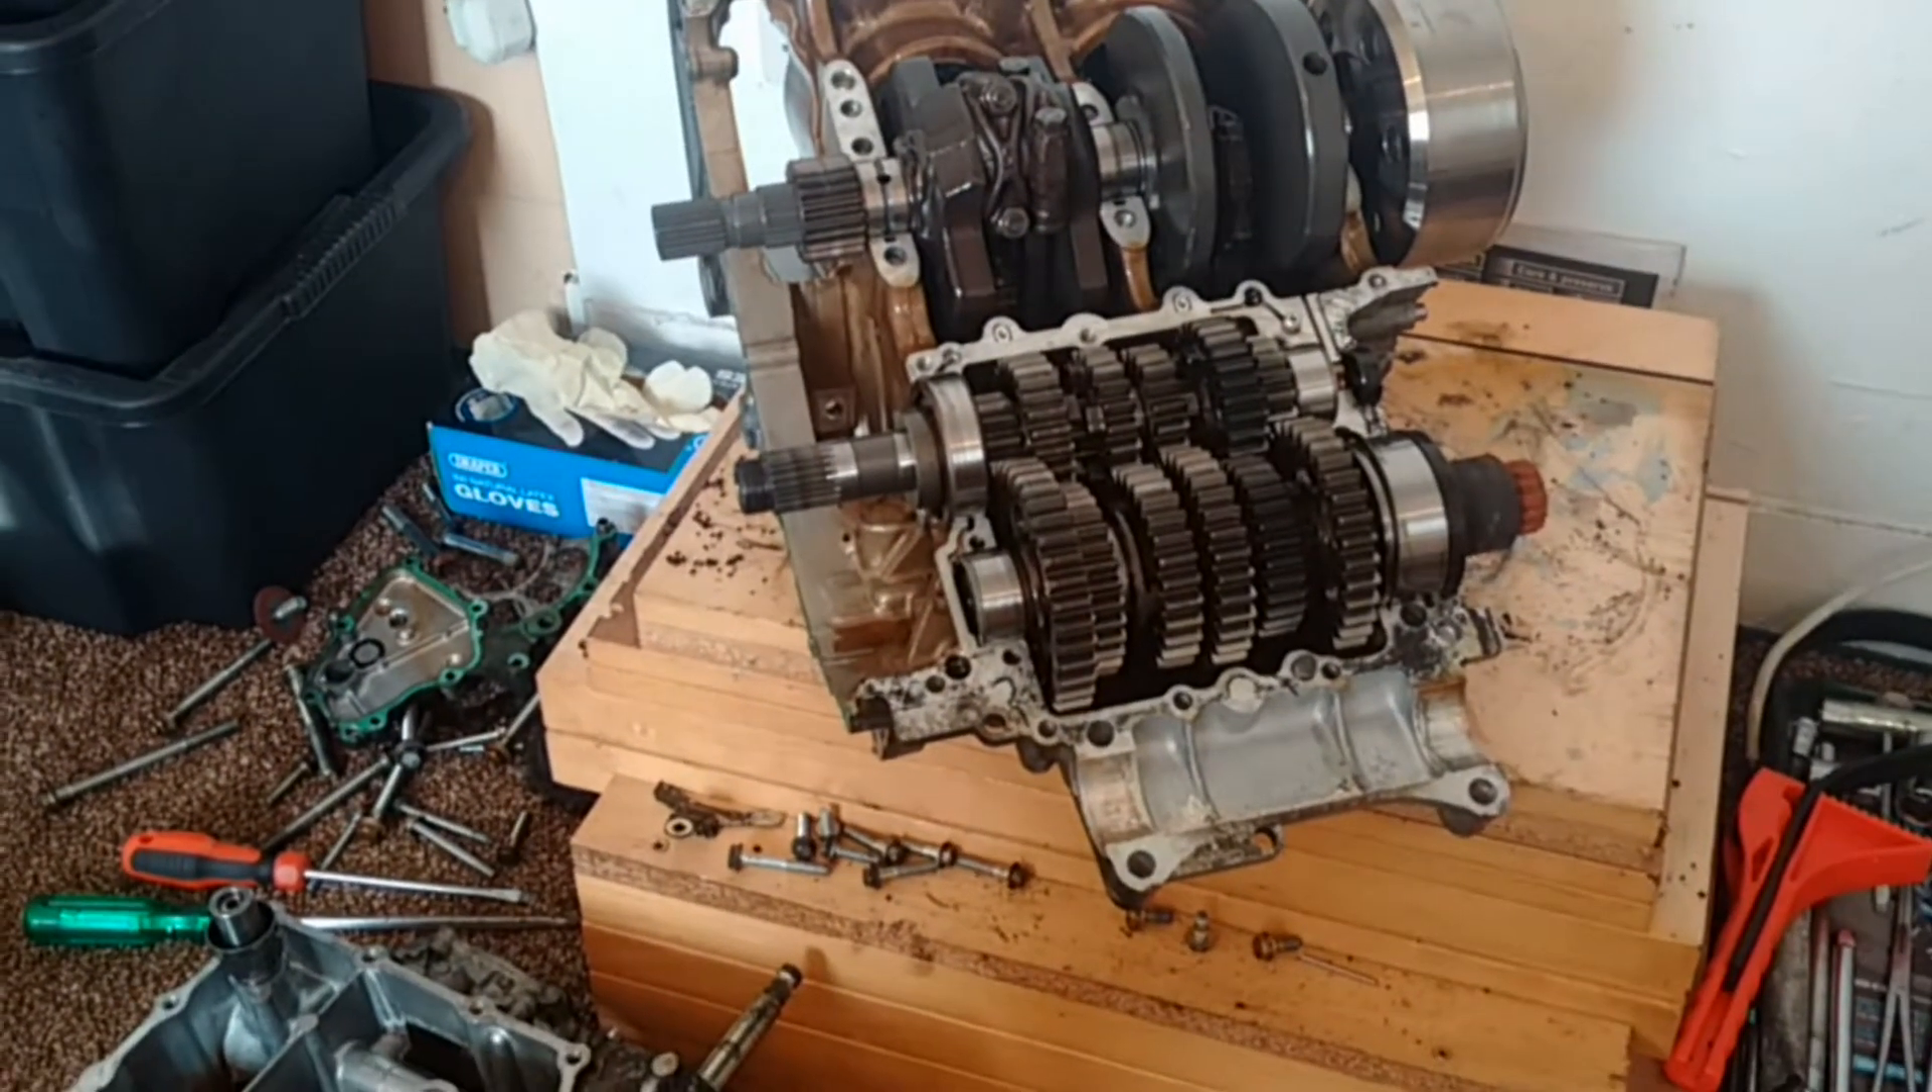And there we've got the top part of the crankcases complete with all the various components.